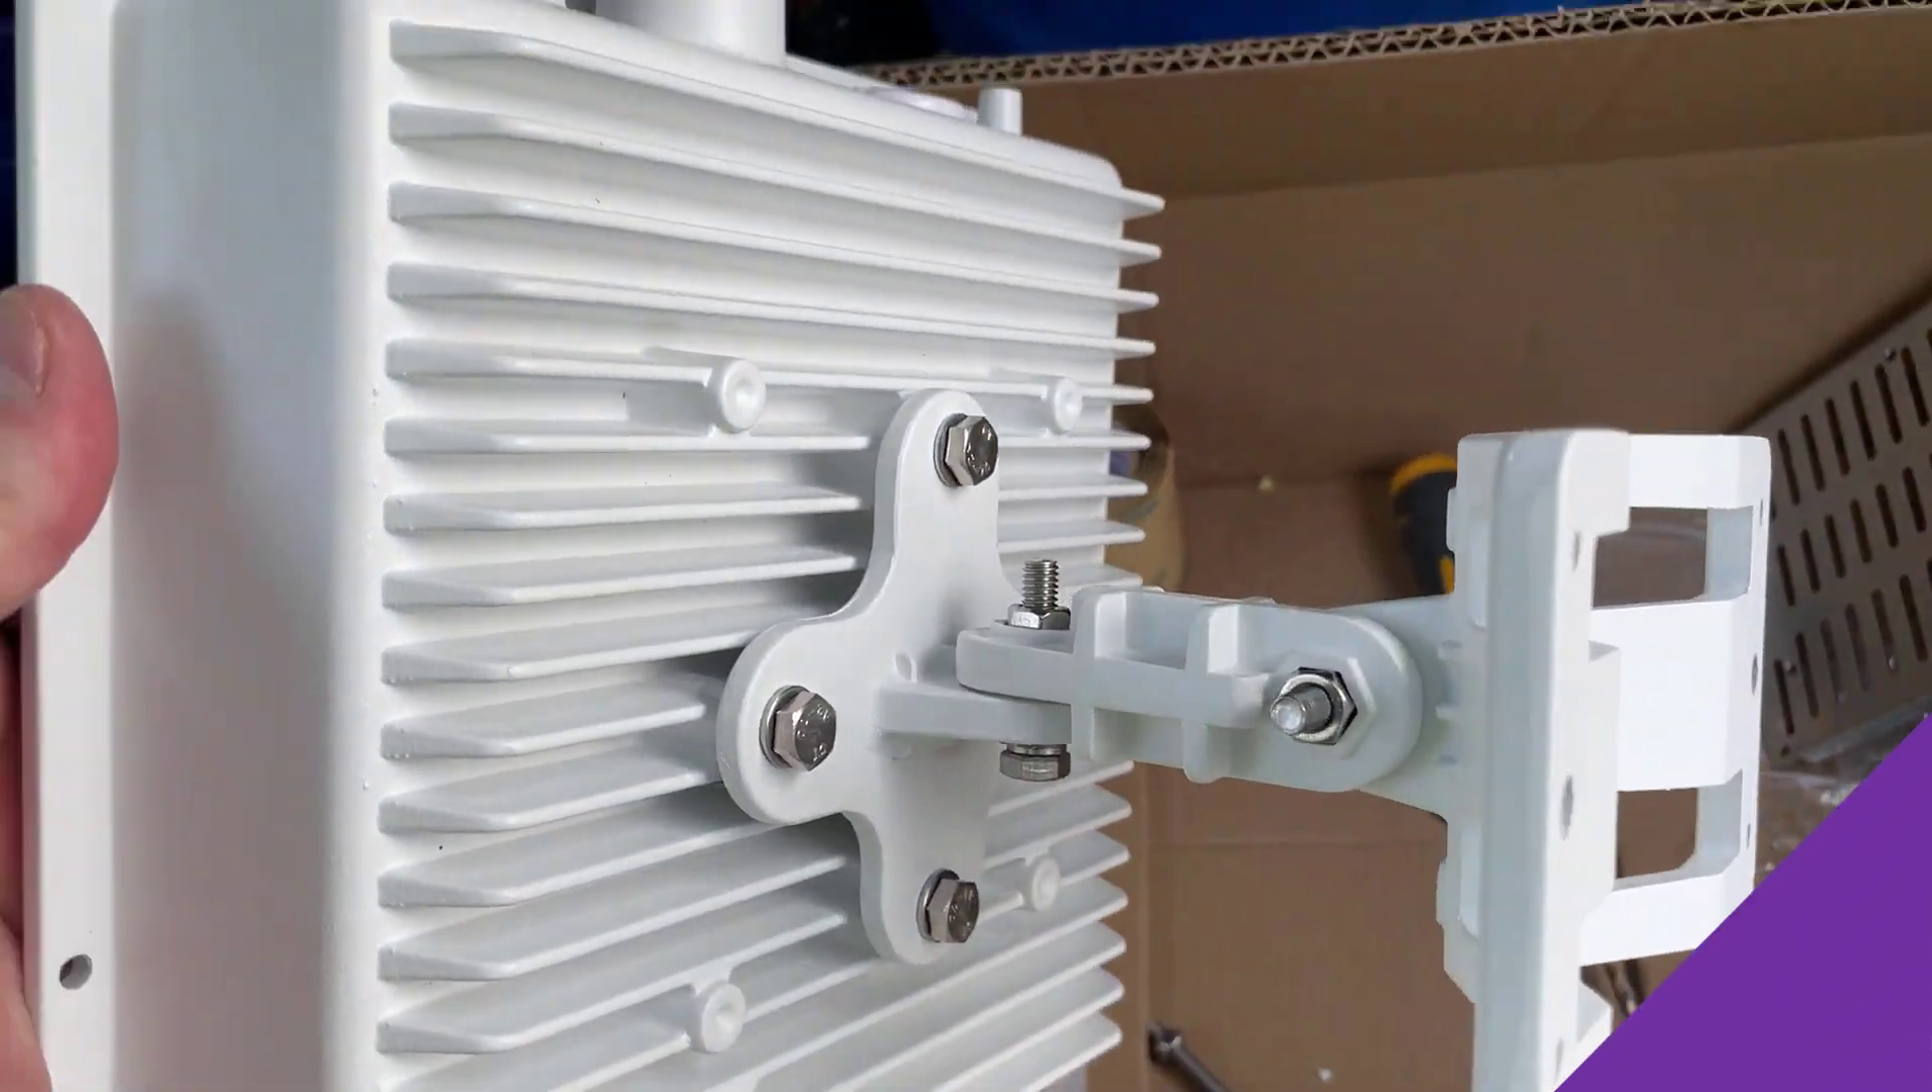I've pretty much put the brackets together.